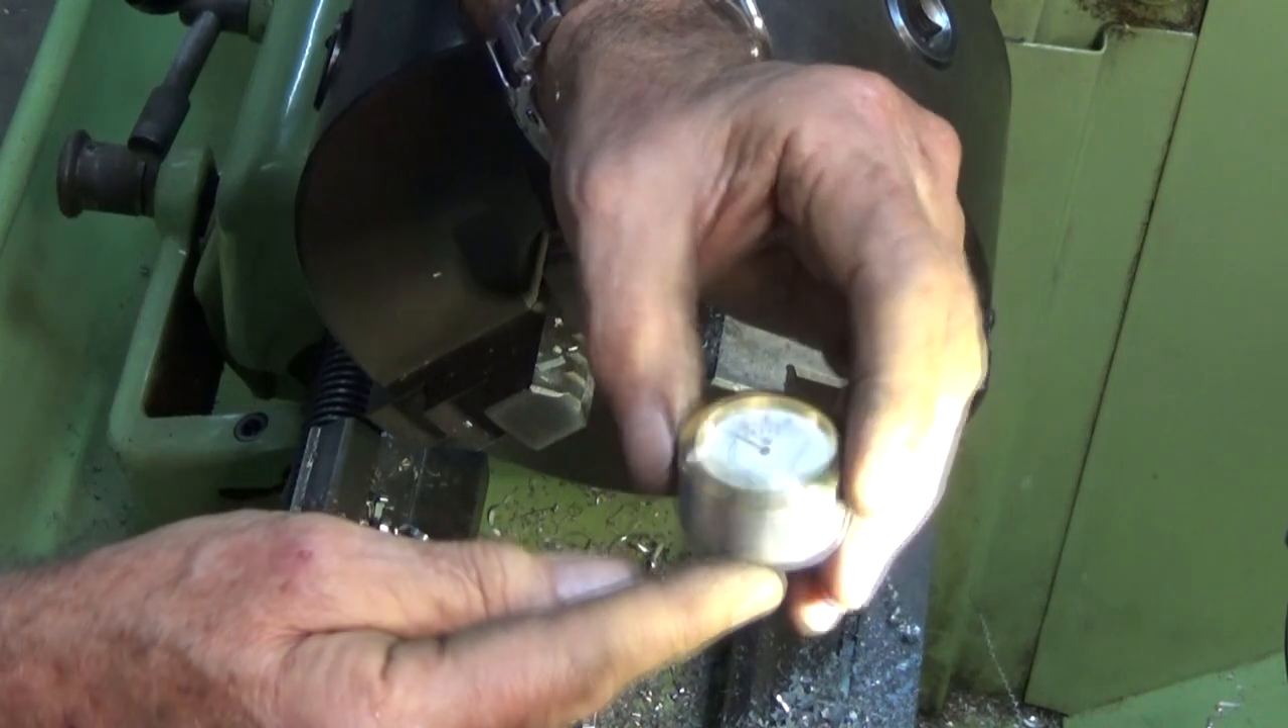Well, there's the finished part with the thermometer pressed into it, and the look that we're trying to achieve there is something like a brass part that's been pressed or stamped.